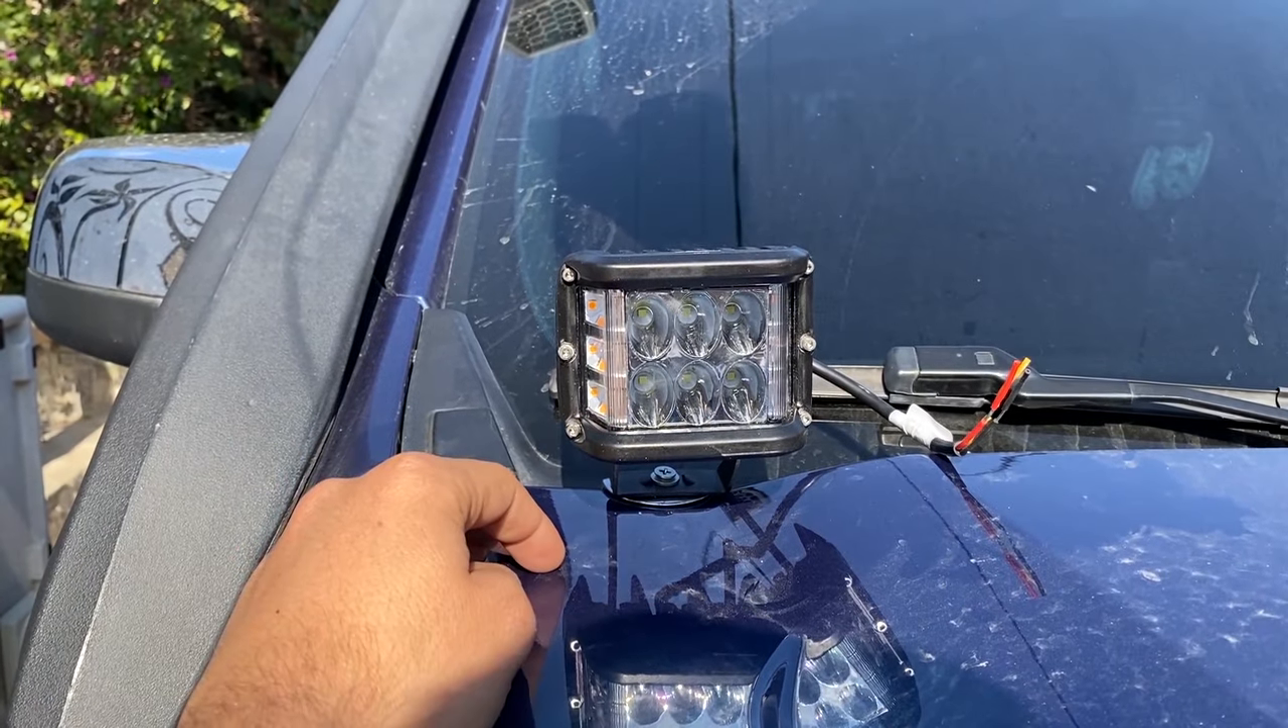Şu anda kaput üstündeki ledleri de taktık. Sadece bağlantıları eksik.